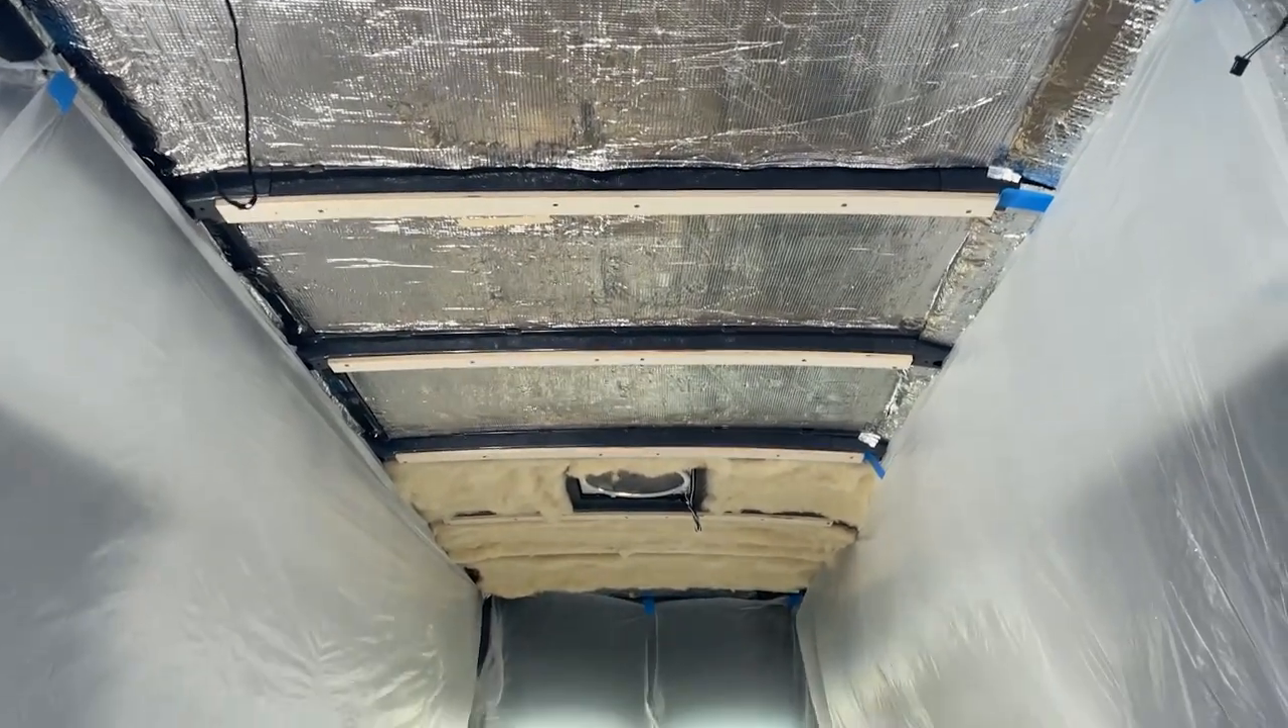I've gone ahead and put up the furring strips on the ceiling that I'm going to be using for the, um, tongue and groove or the shiplap on the ceiling.